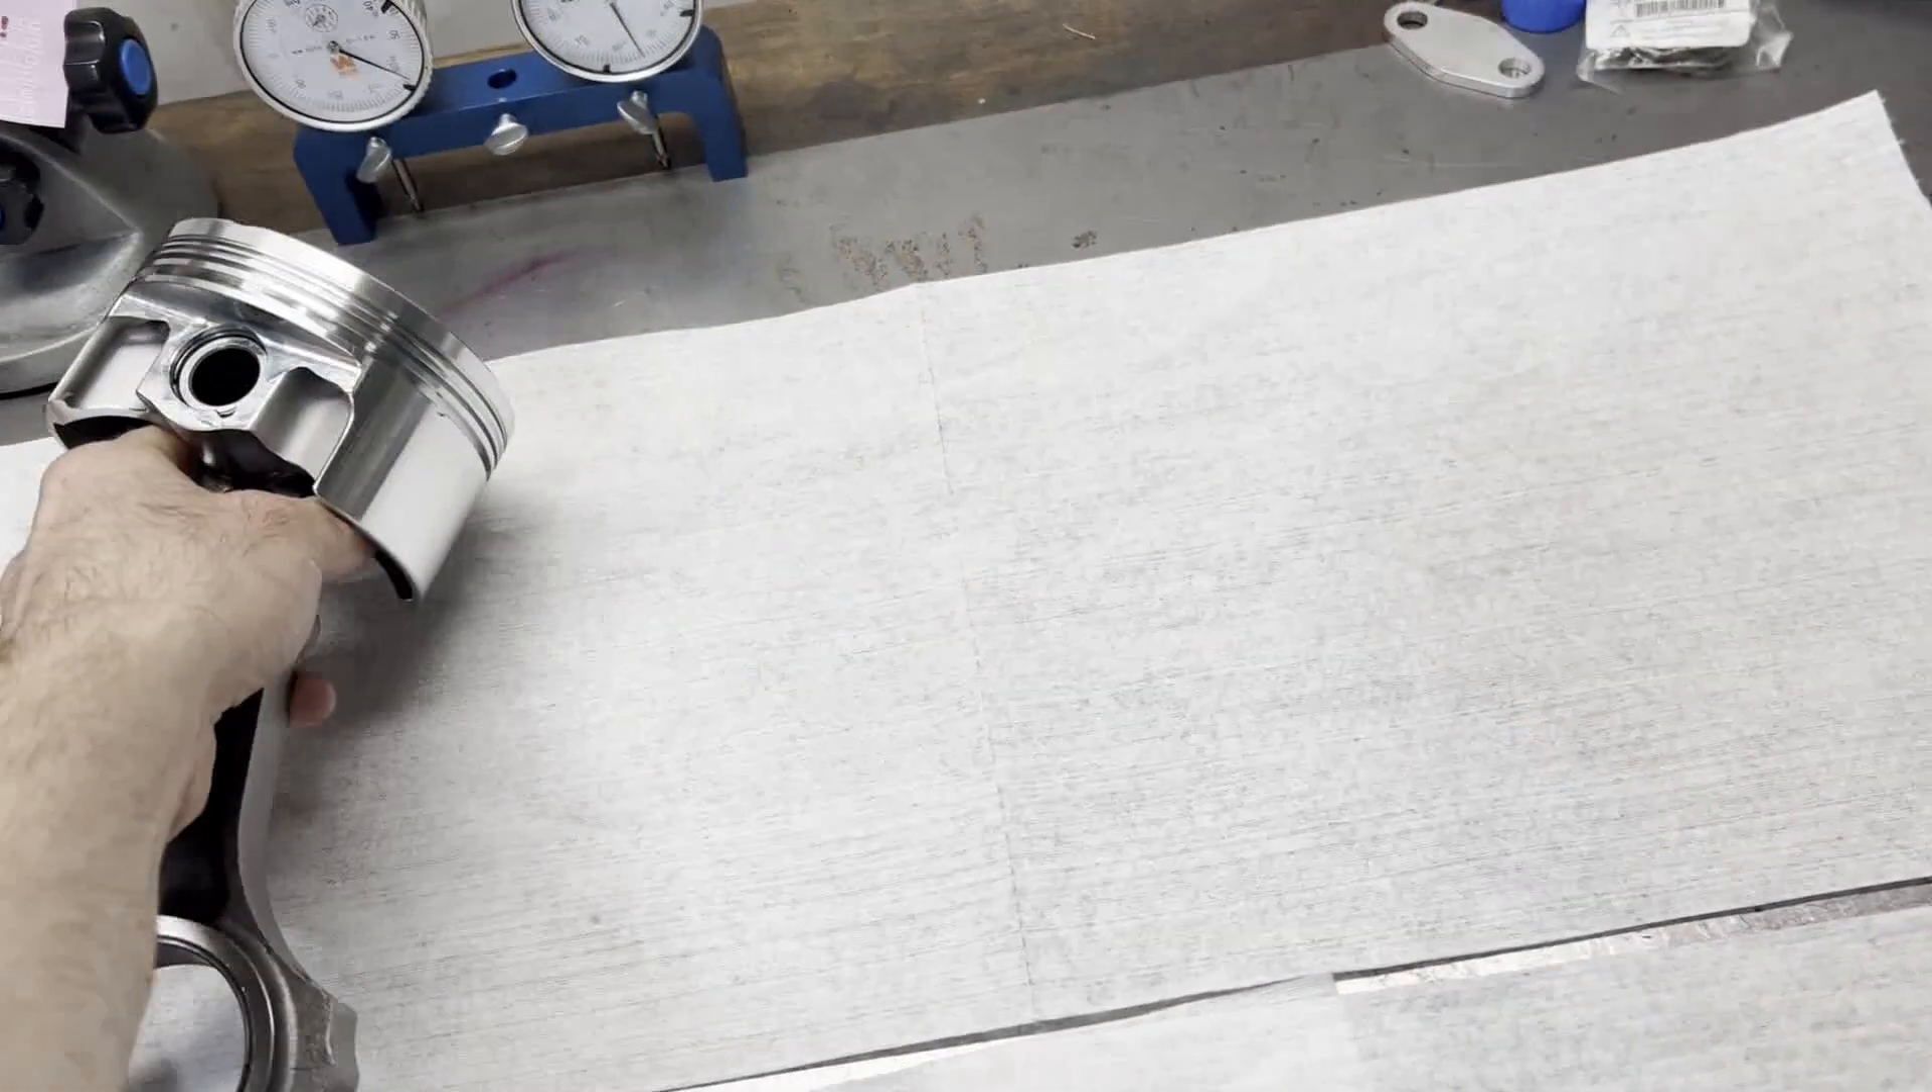So just a couple things to look out for and i've got a fully assembled piston and rod assembly.